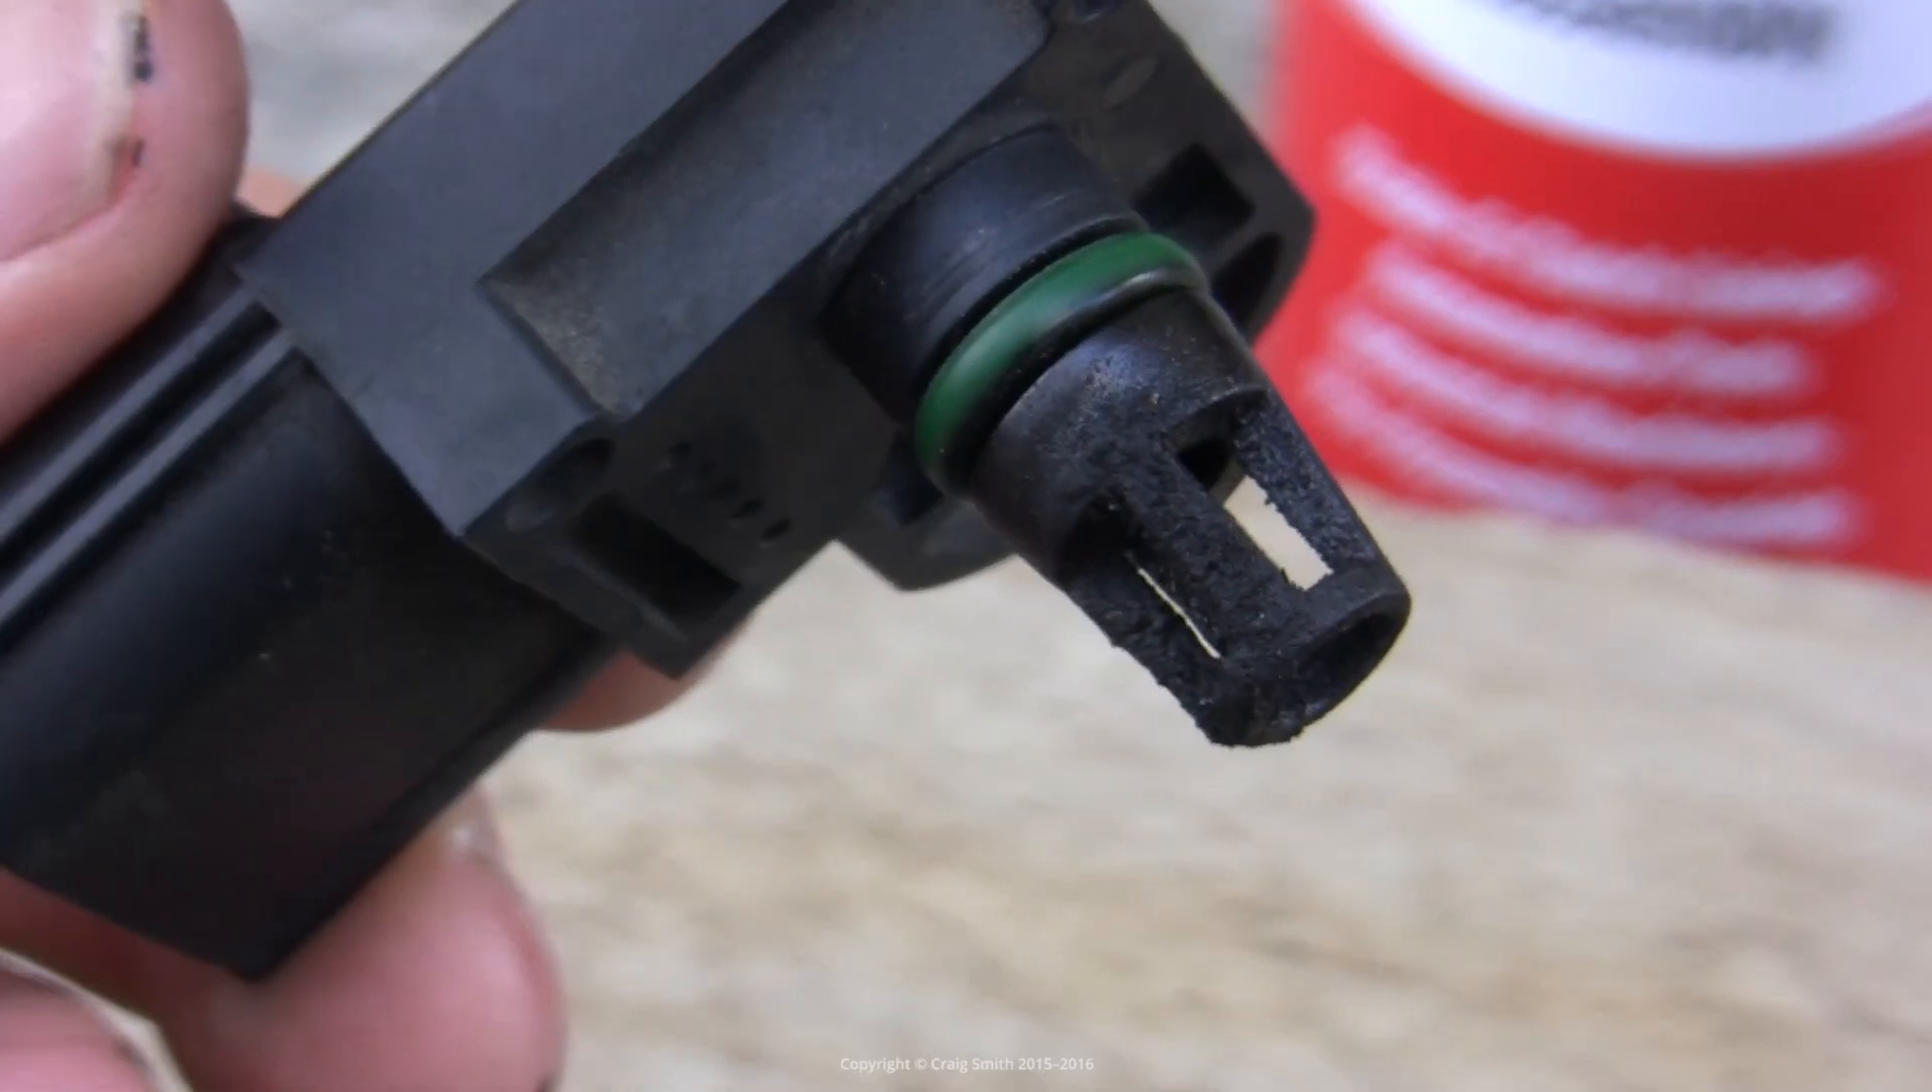And finally here is the MAP sensor removed from the manifold and you can see the o-ring seal there, that's the green thing.